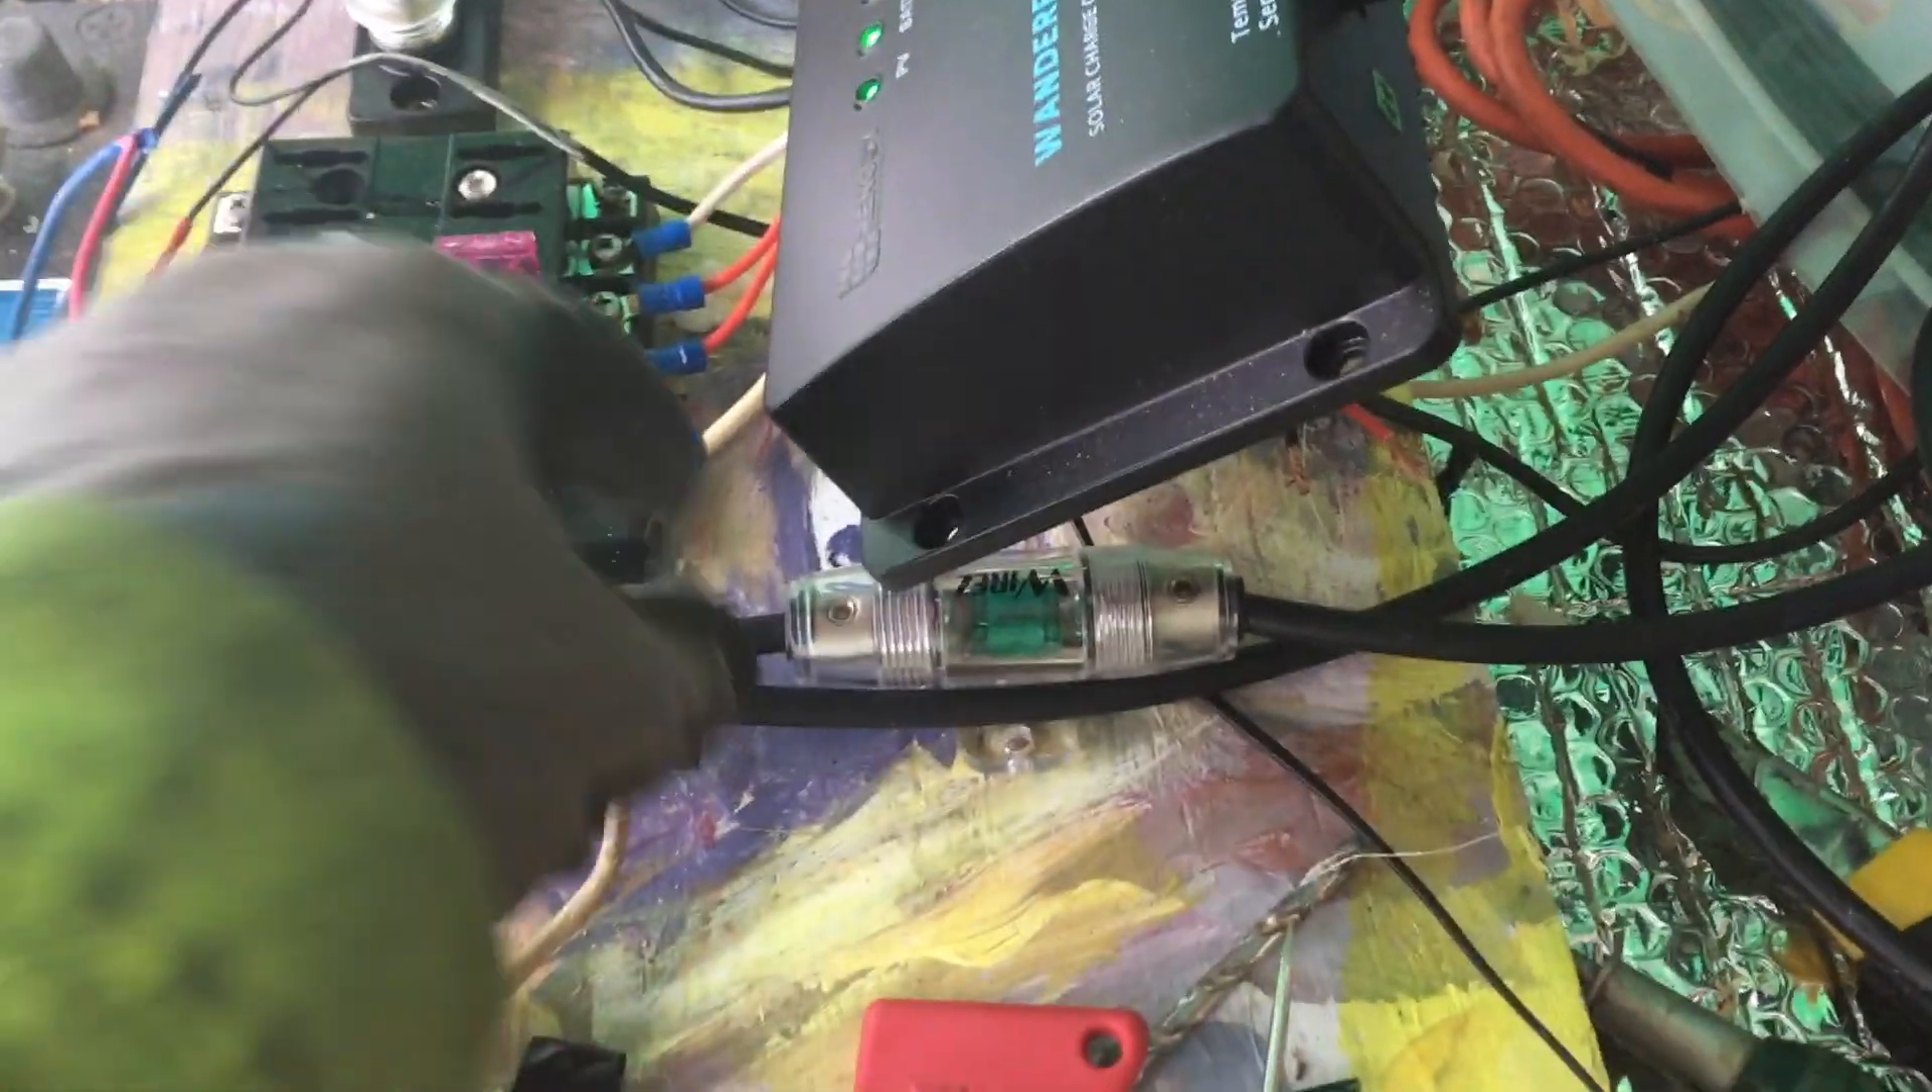This is the positive line going into it from the battery and I've just installed a 30 amp fuse here.